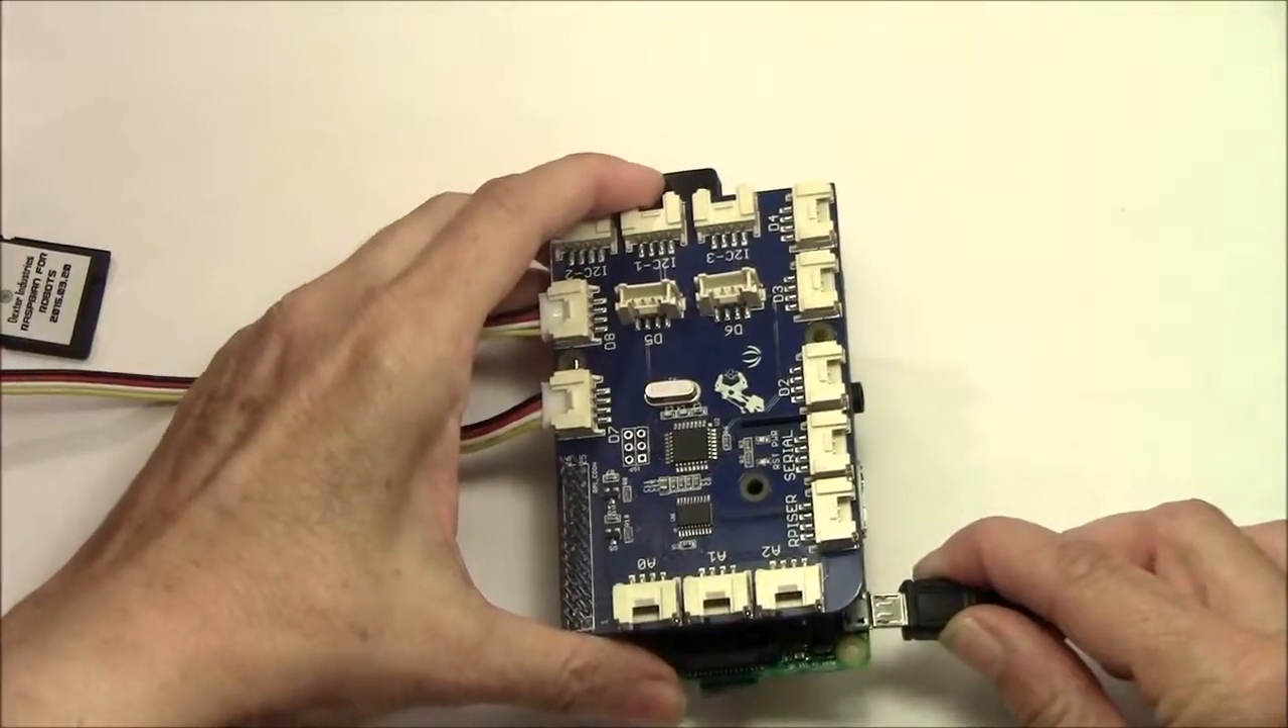And the last thing that we need to put in is the power.